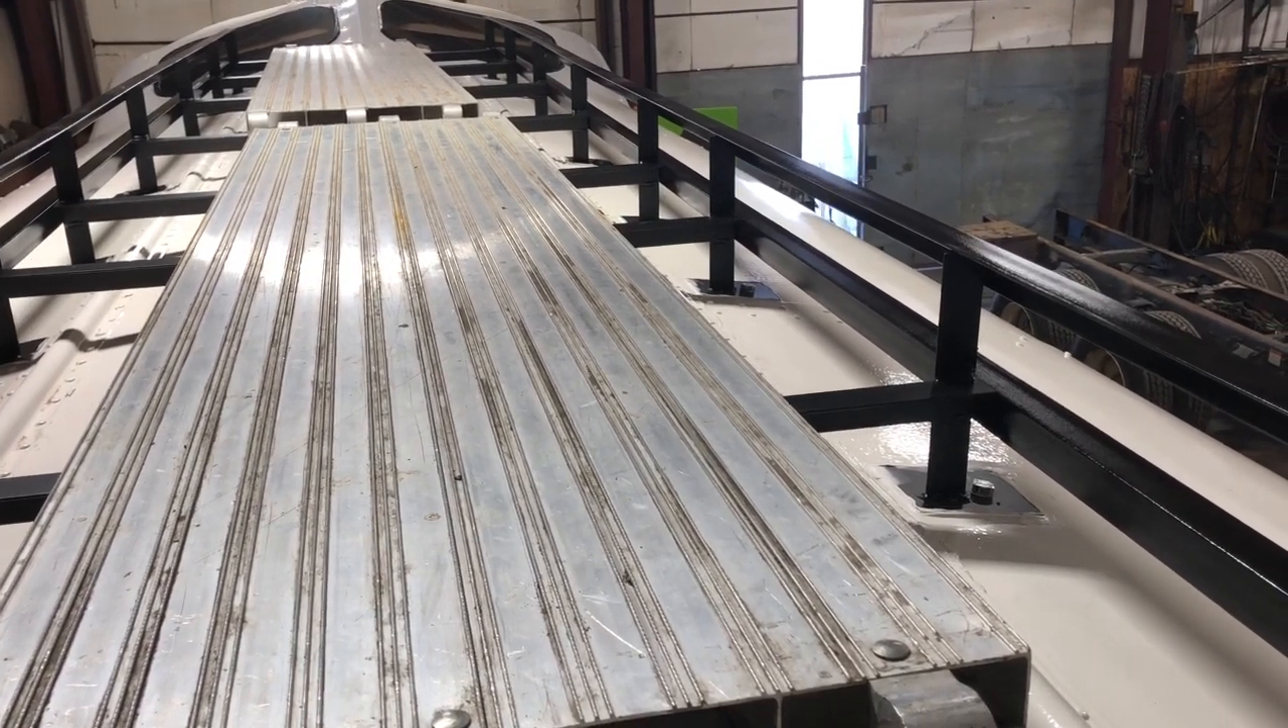This morning Randy got up and with some help got the two side rails down each side and then we just put our scaffold deck up here temporarily so we could walk around on it.